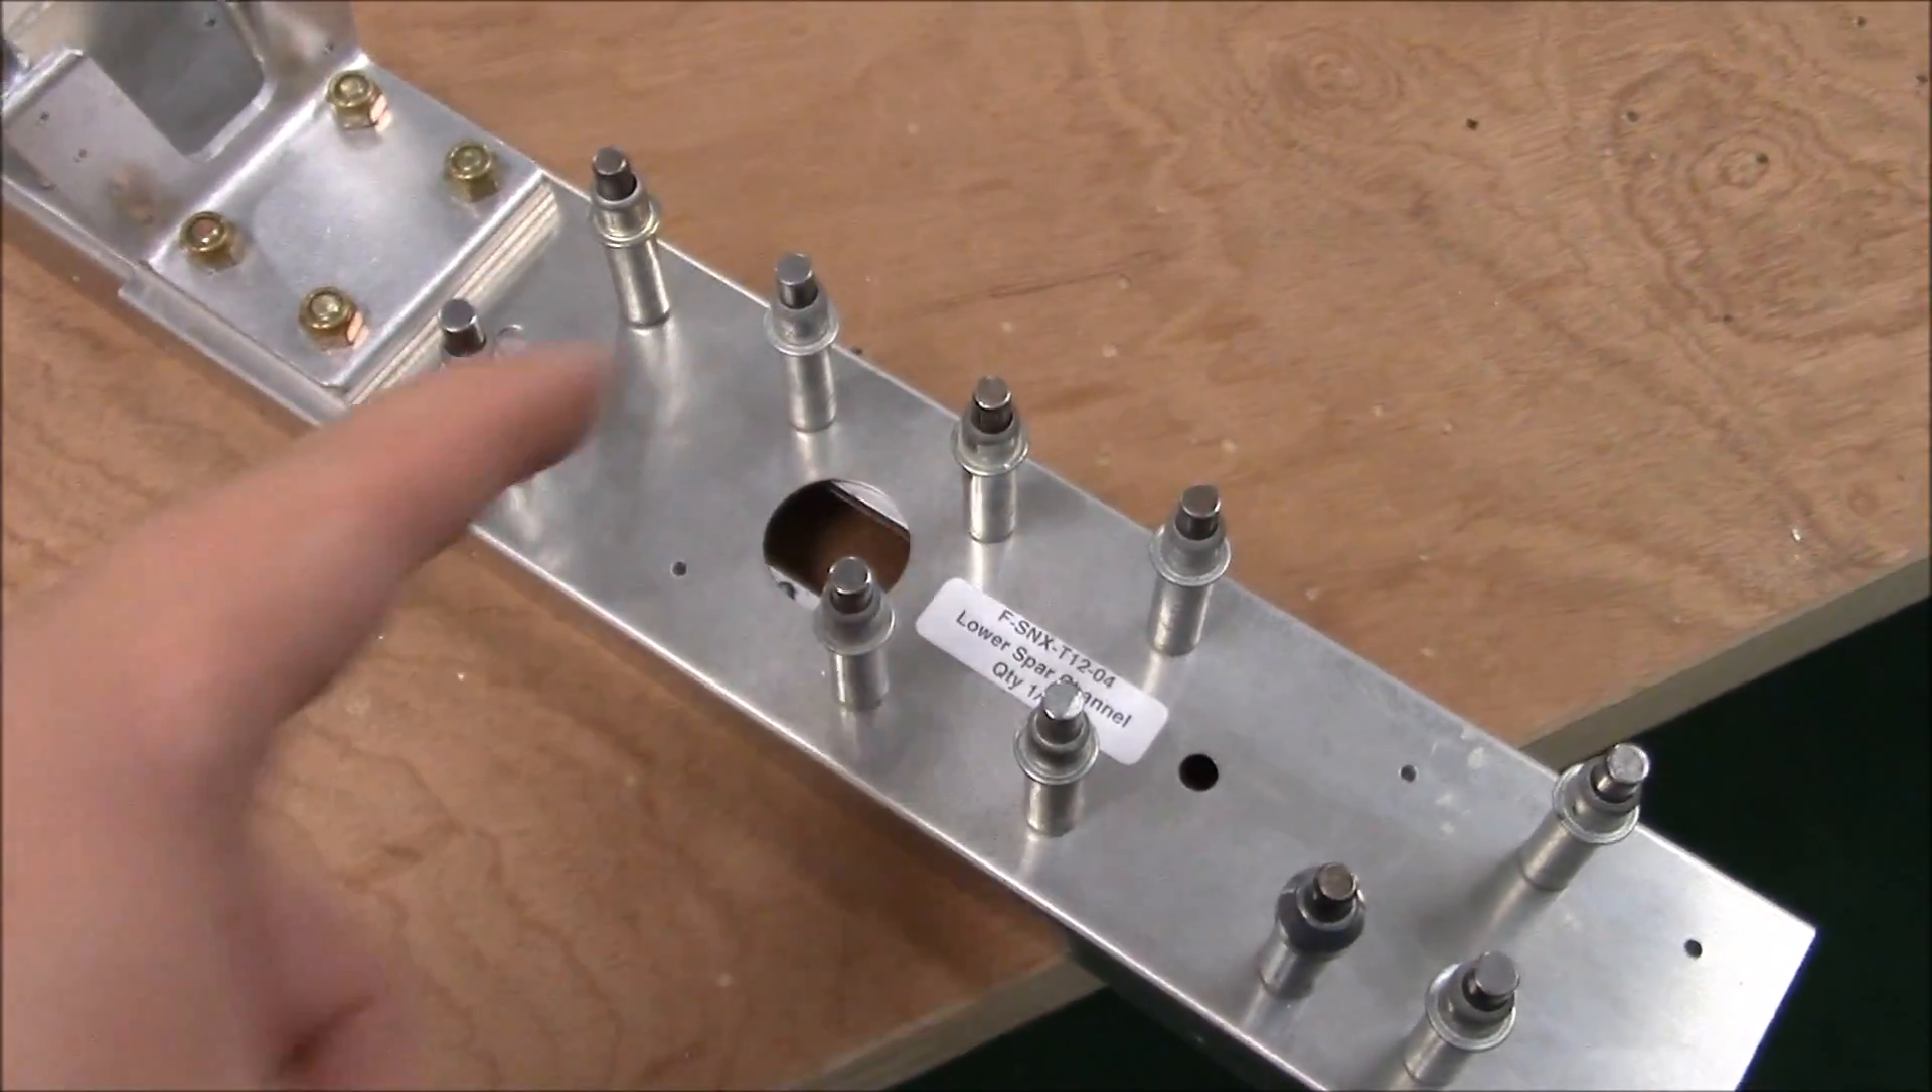Okay, I got the holes drilled up to the proper size and the bolts in there.